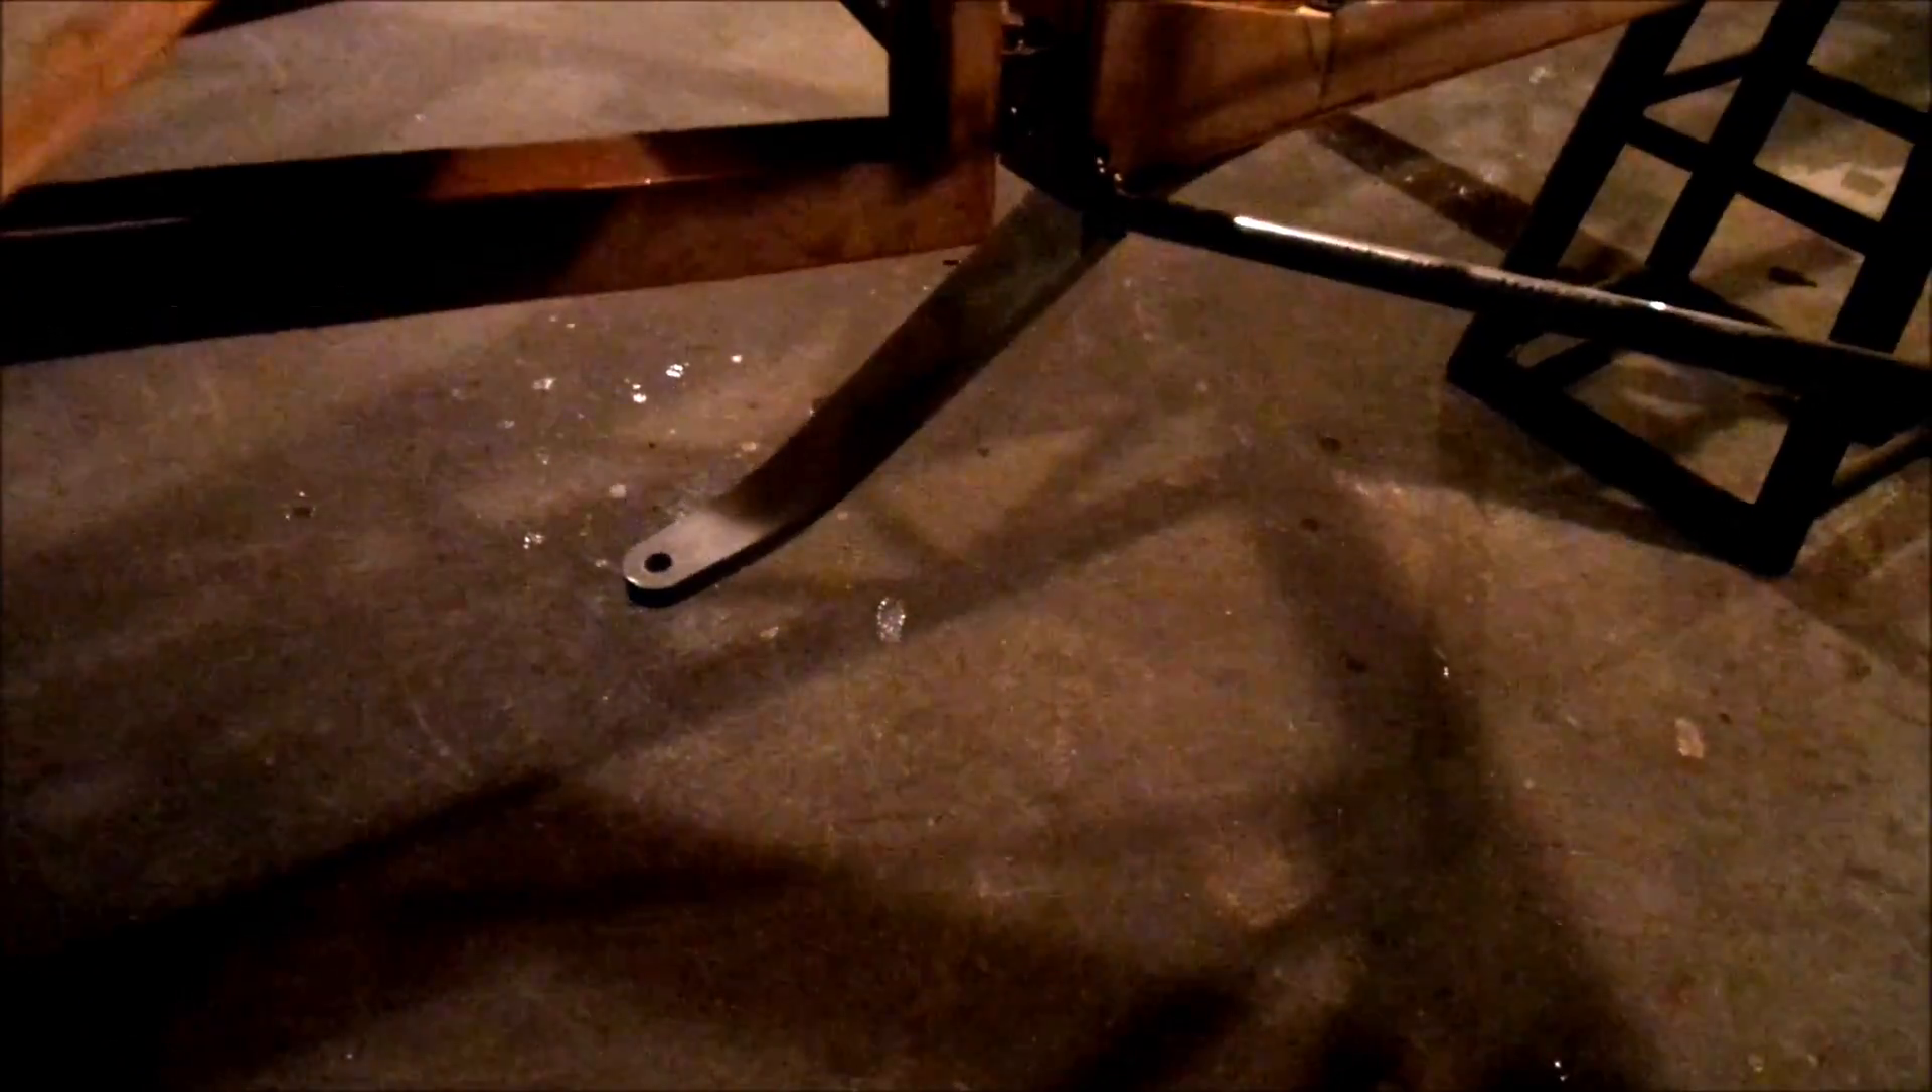You can see the tail spring there we haven't mounted the tail wheel yet.